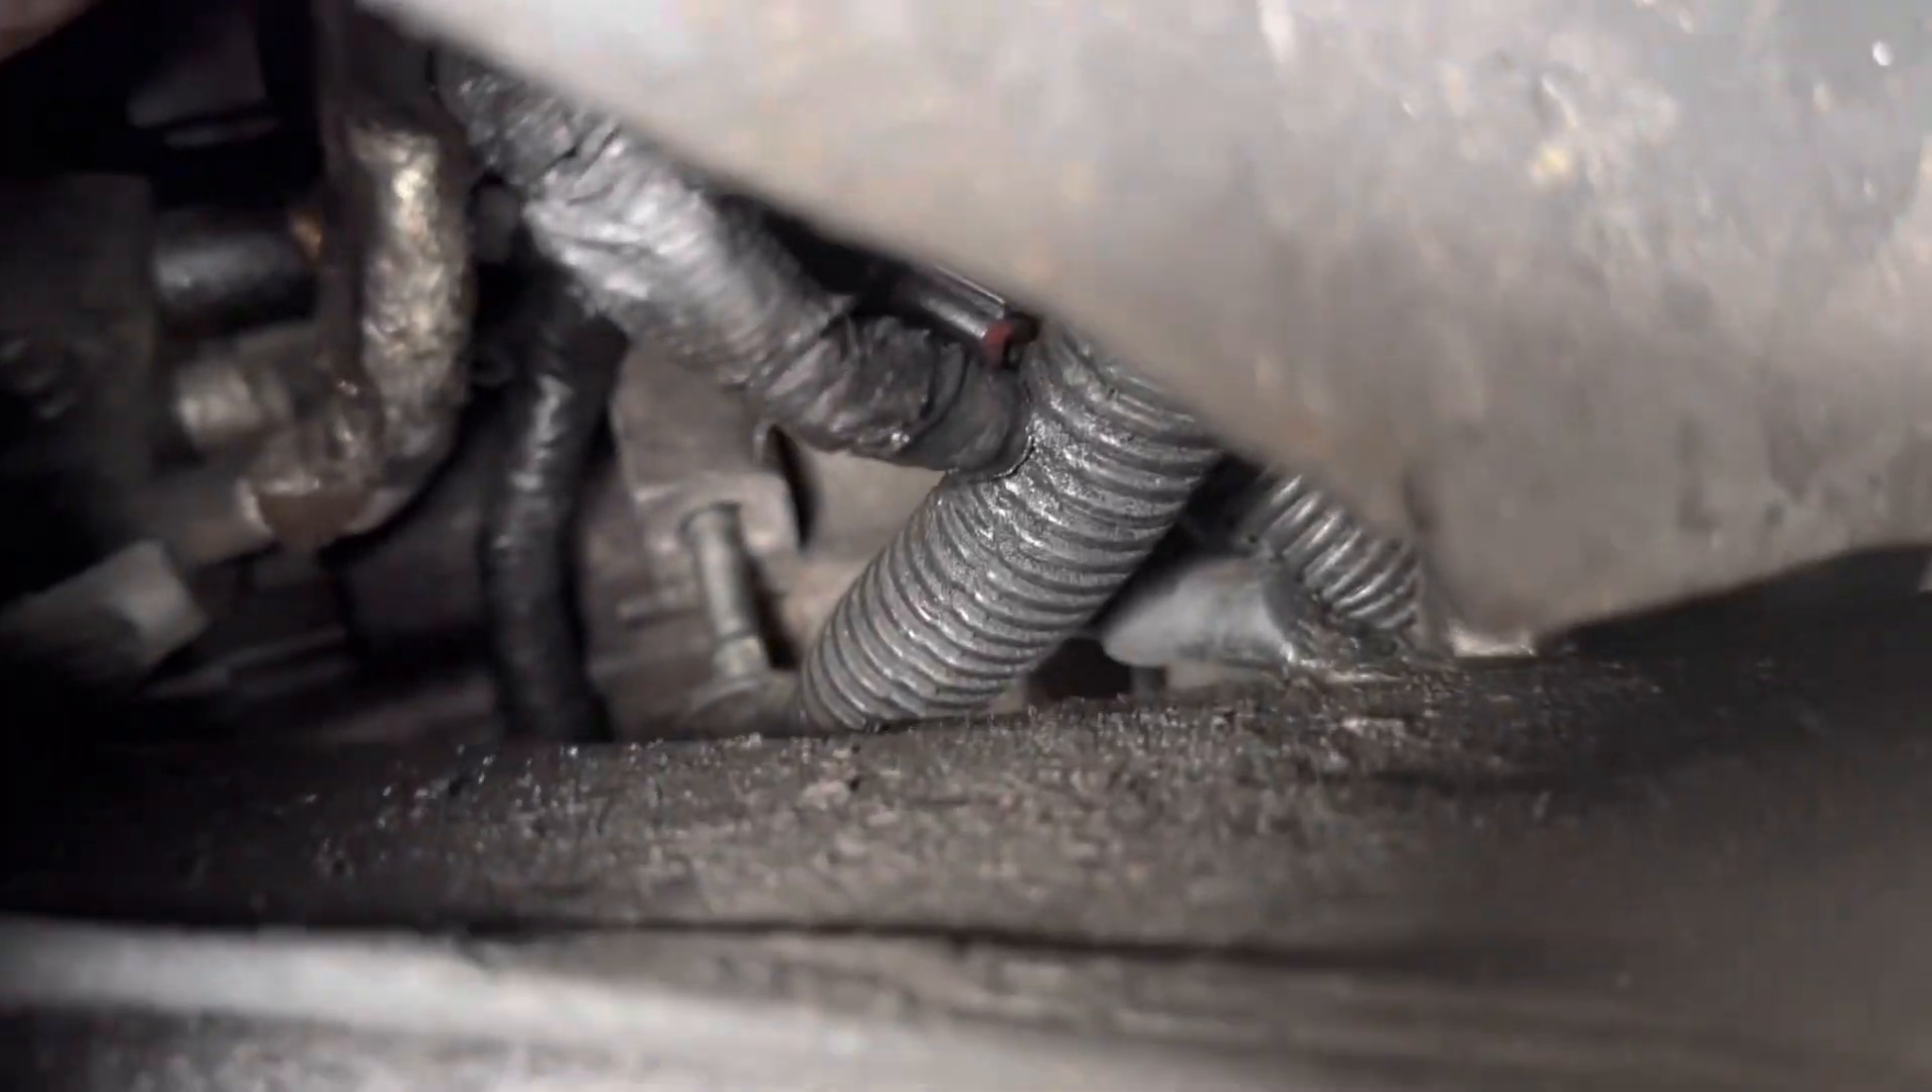Can you see that bolt hanging out right there? Yeah. That shouldn't be hanging out. That's the AC compressor.